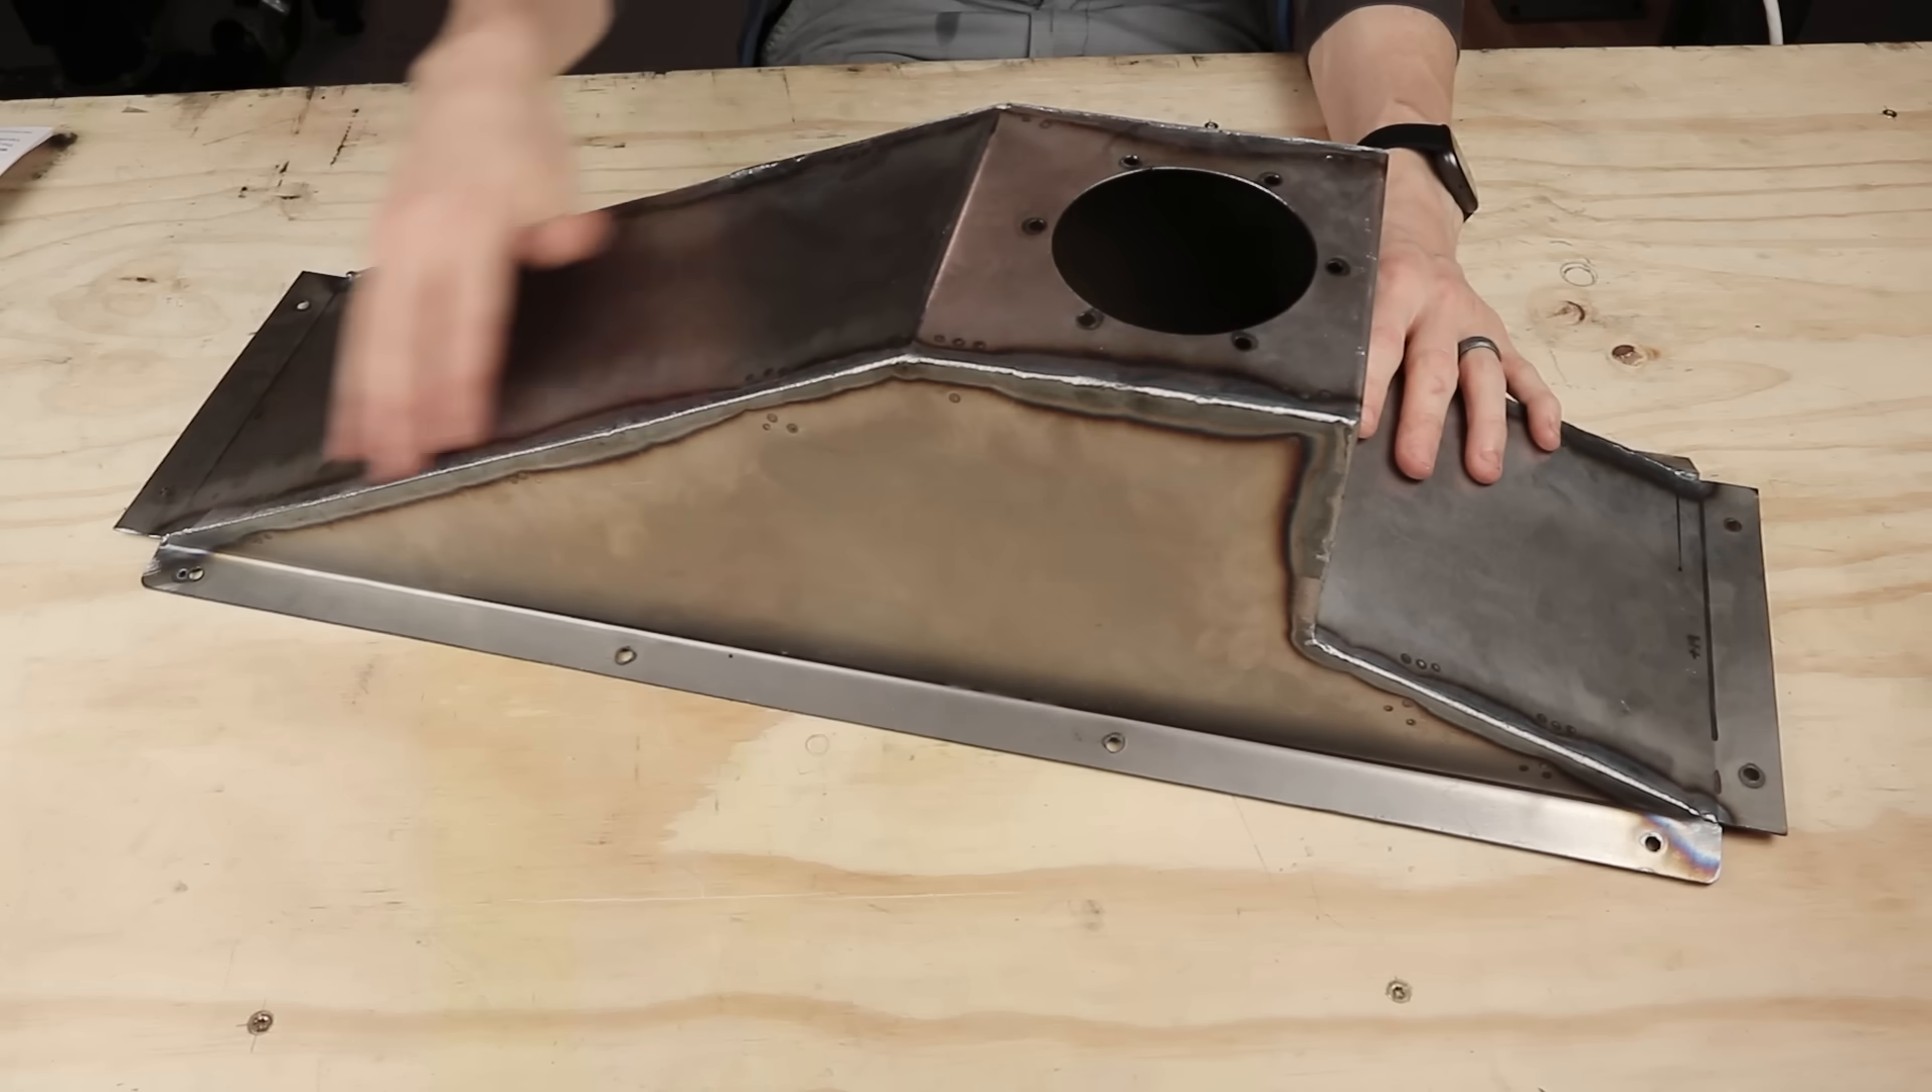I was actually able to weld all the edges.